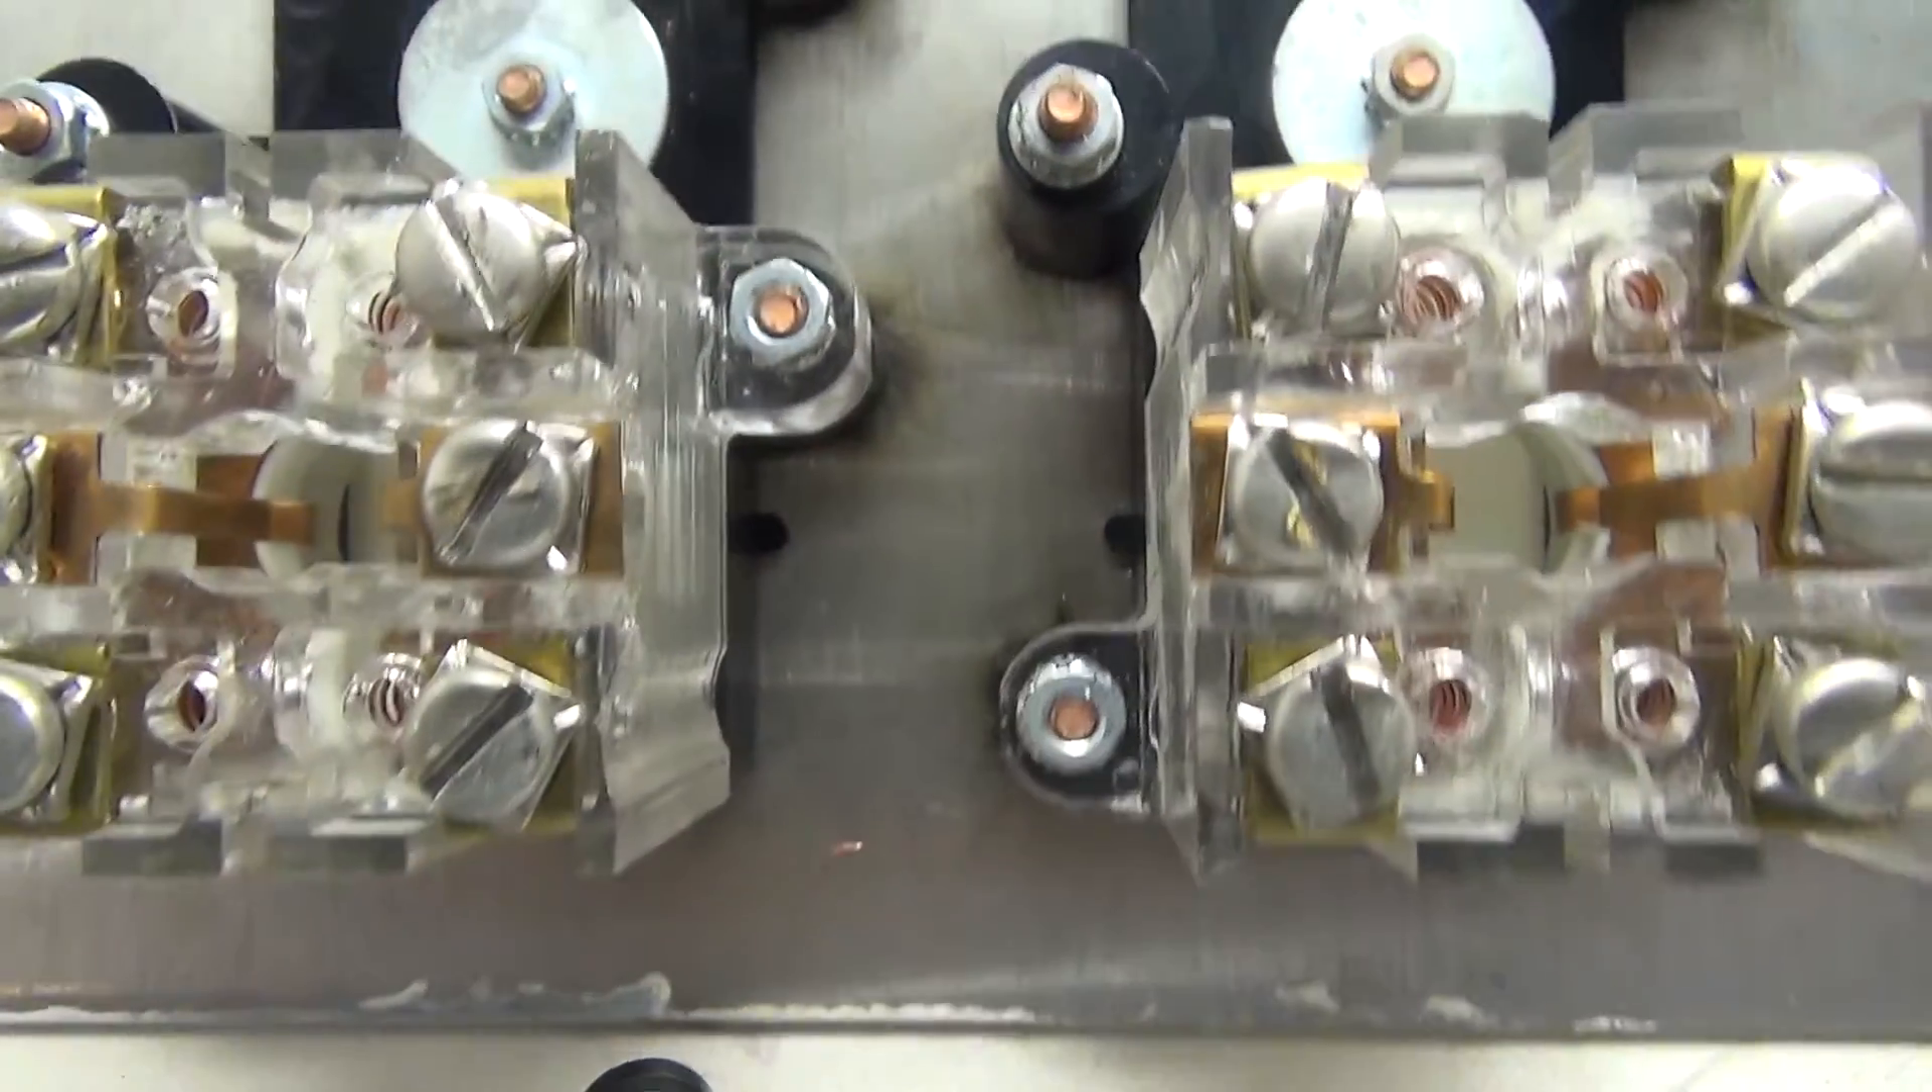Okay, so we've removed all the wires out of the buttons.